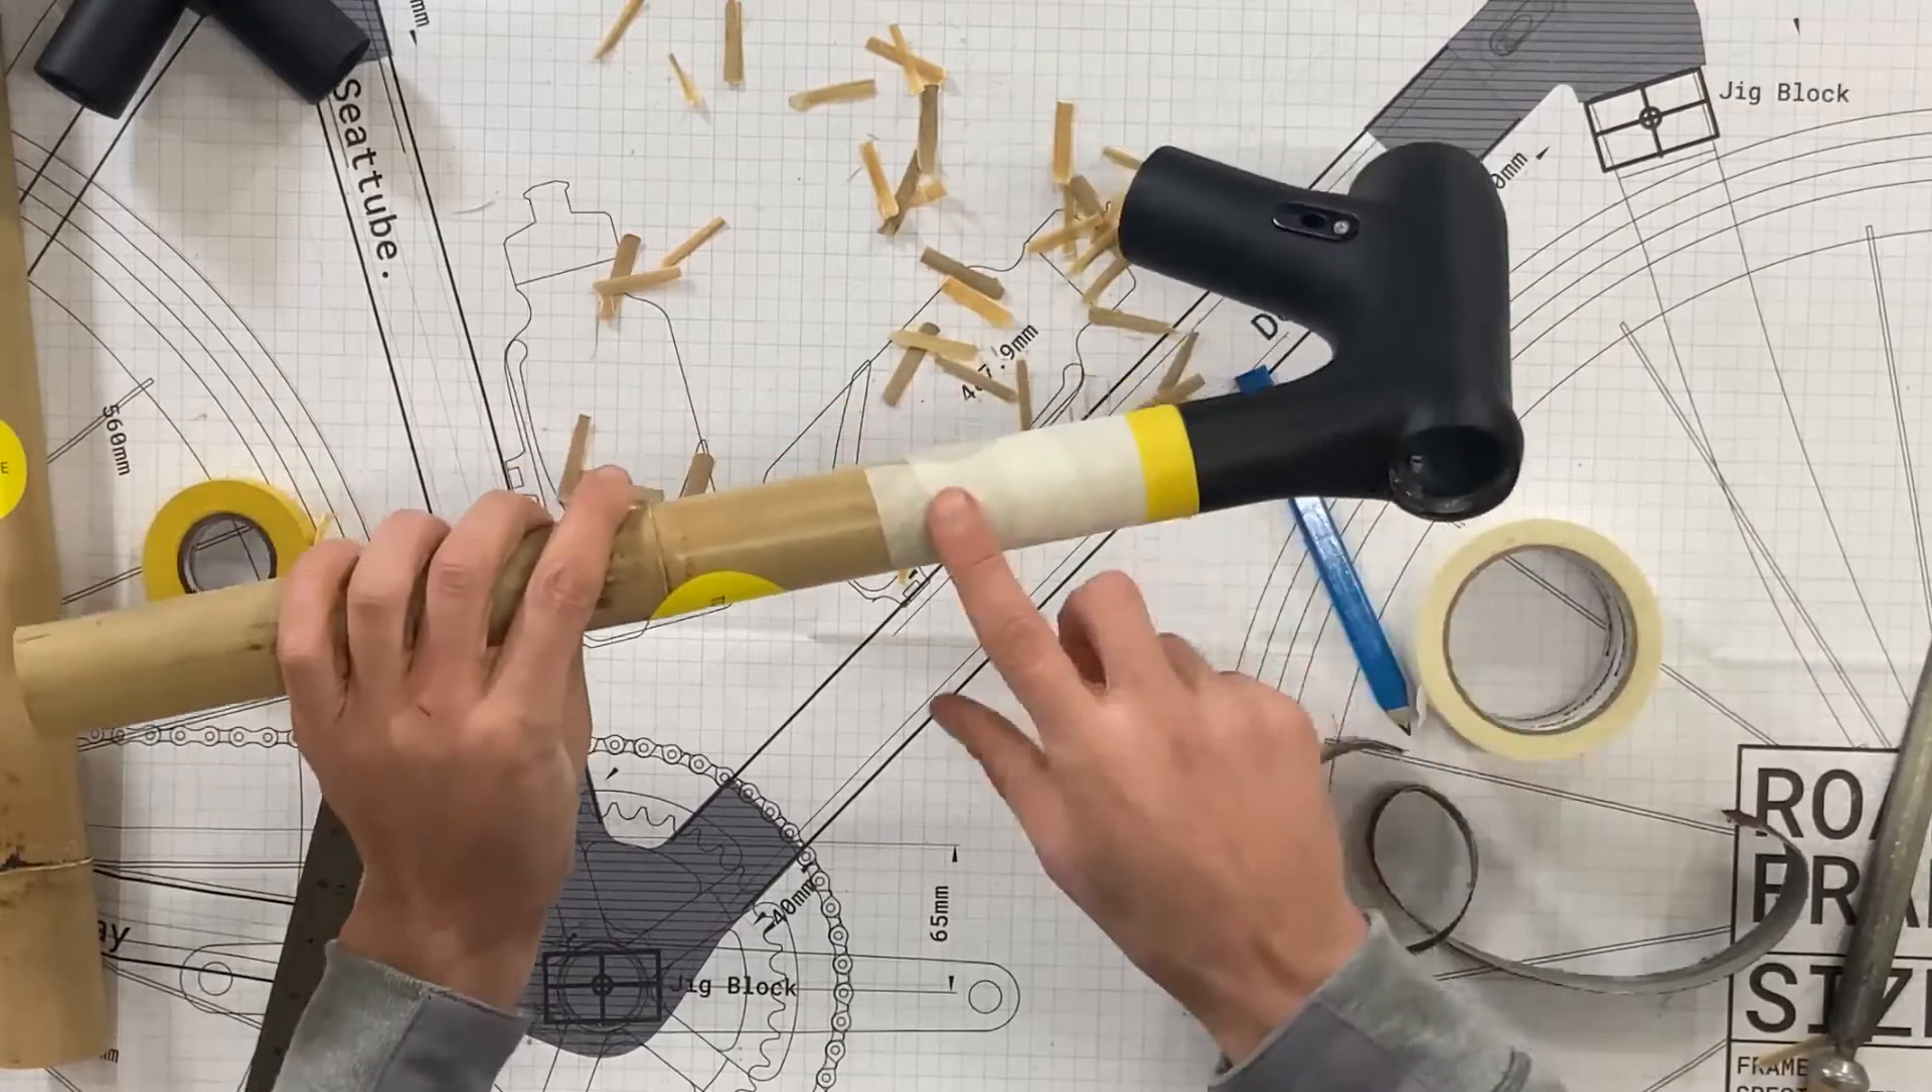That fits in really nicely so you can see here that the tape is right on the edge of the lug so that's a really really nice fit.